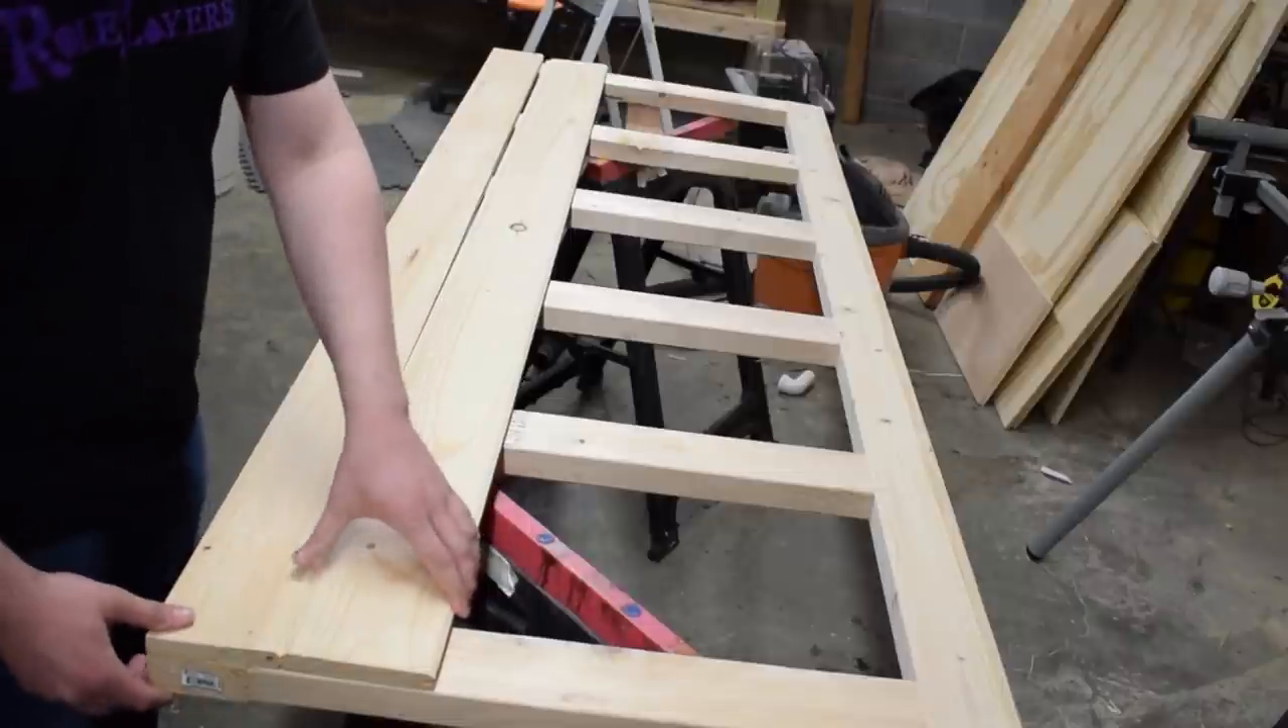So we have our first board in.